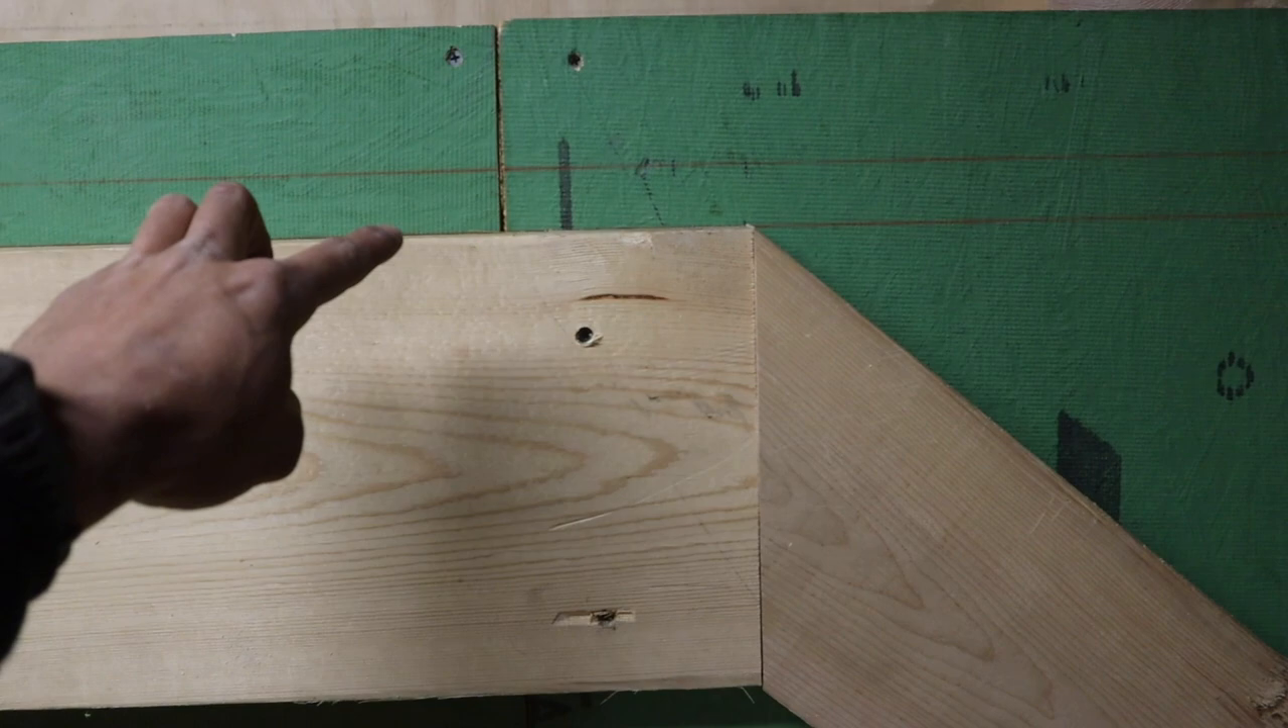That's my rafter. Looks real good there. Nice and tight. Beautiful there. So that's kind of what you want to see. Everything nice and tight. Right to that ridge.